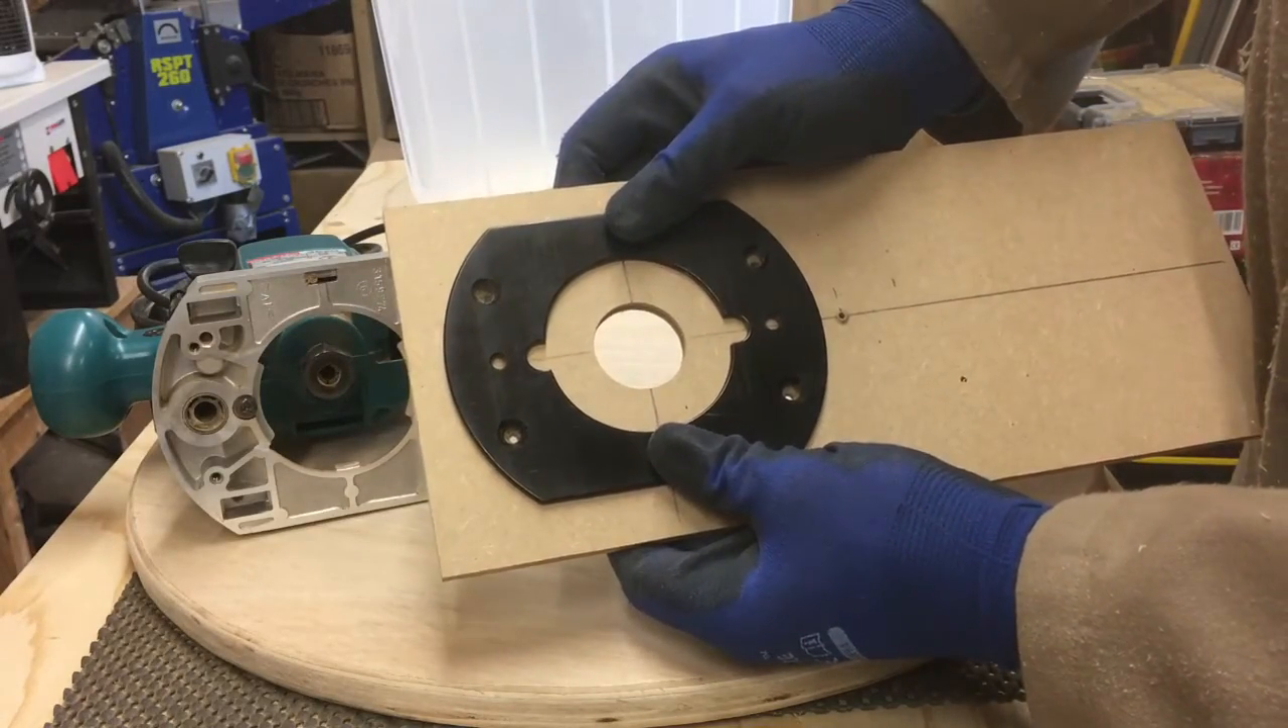We take the manufacturer's screws out of the base plate of the router, remove the base plate, I've used that to then mark the screw locations on this circle cutting jig.